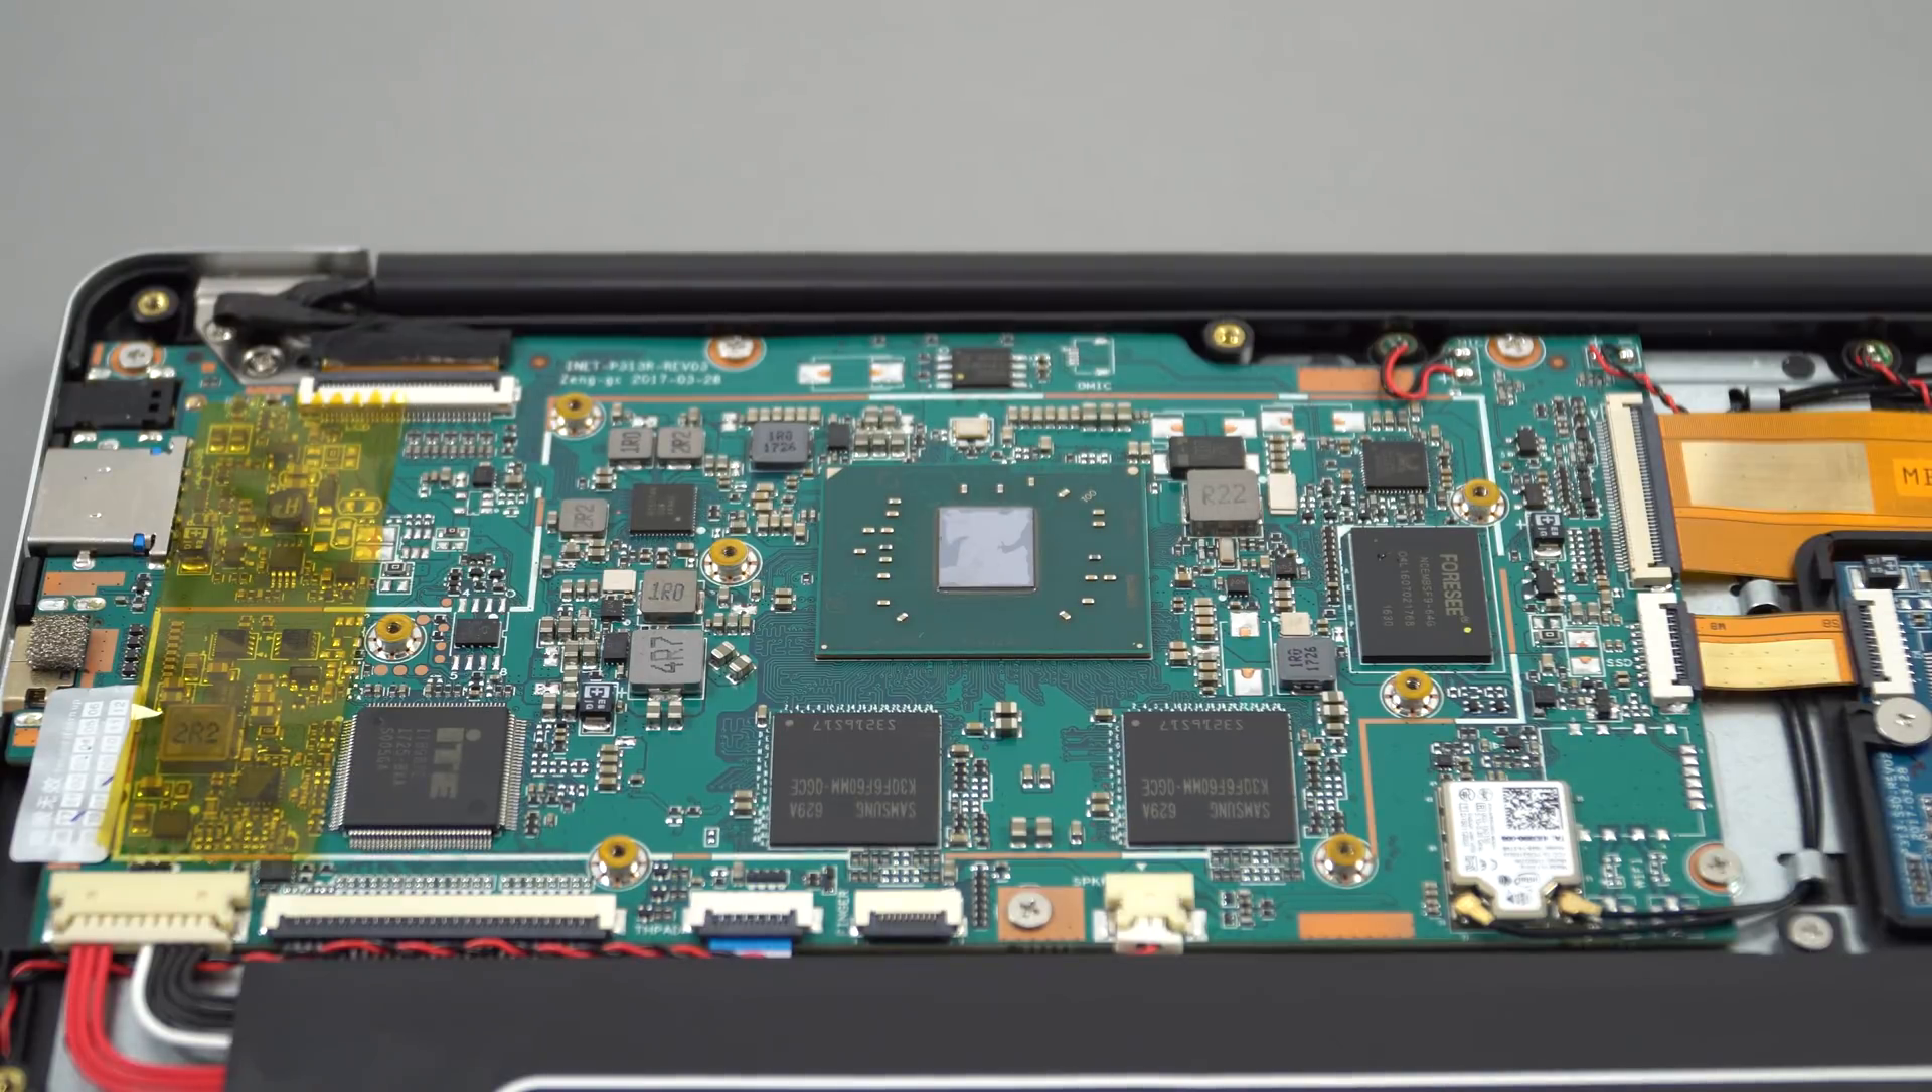So i've now taken off the heatsink and we can see the ram chips.